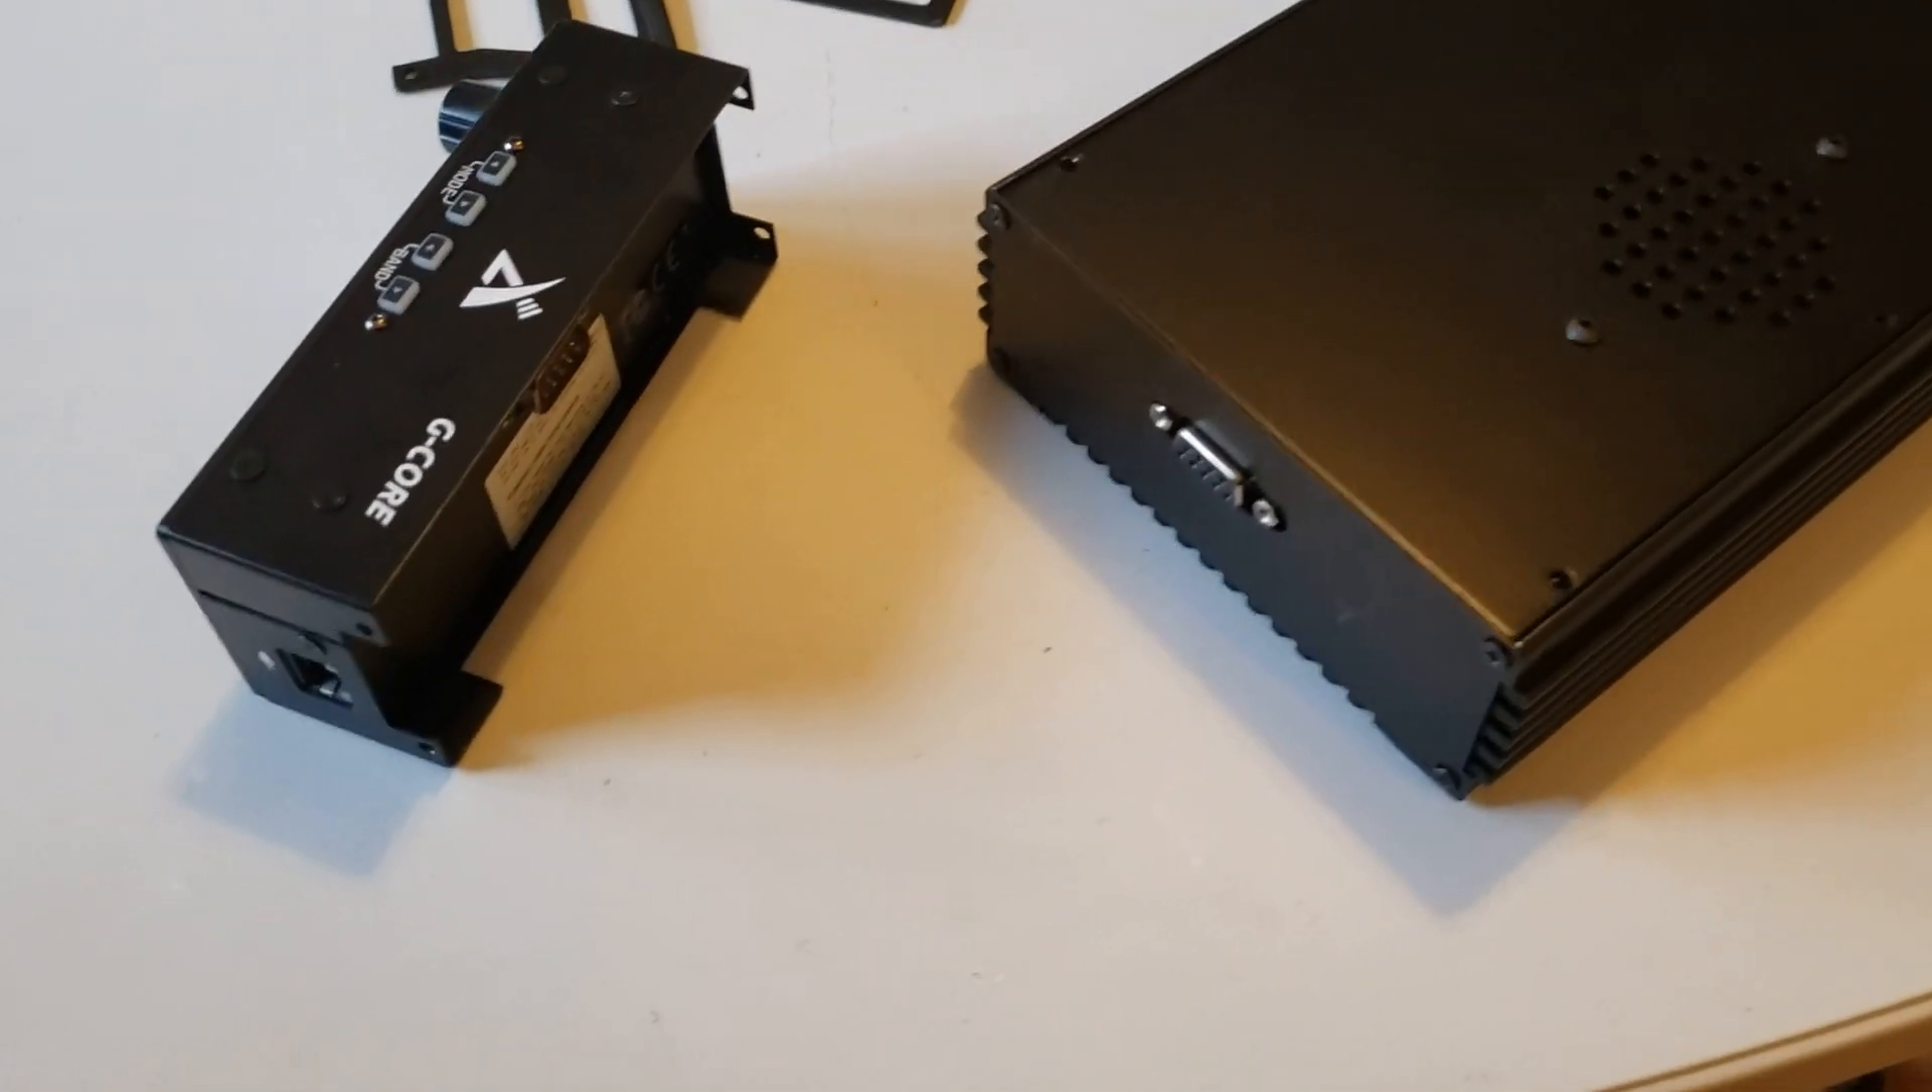We now have the head unit detached from the base unit and what we're going to need to do next is take those phillip head screws out of the front so that we can slide the top piece off.